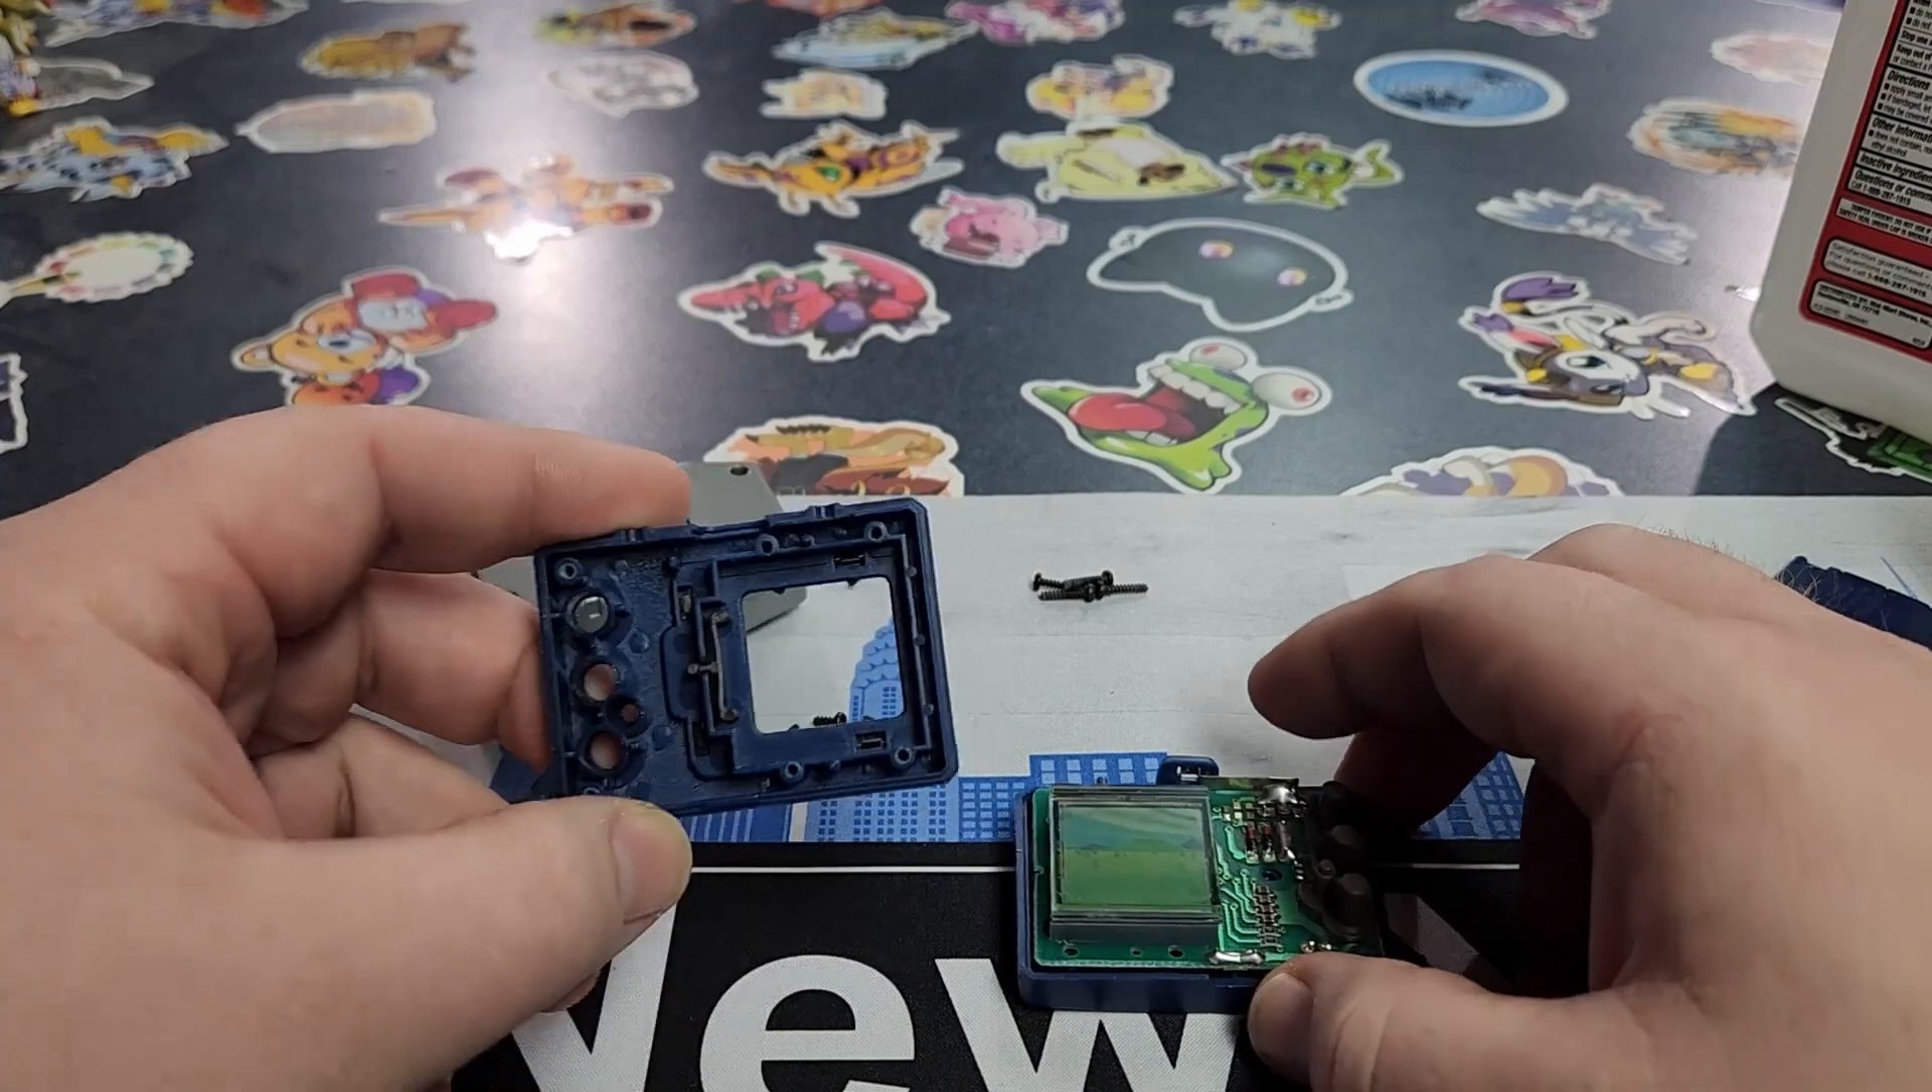And now we've removed the front plate, and we've got to the front of the screen here.